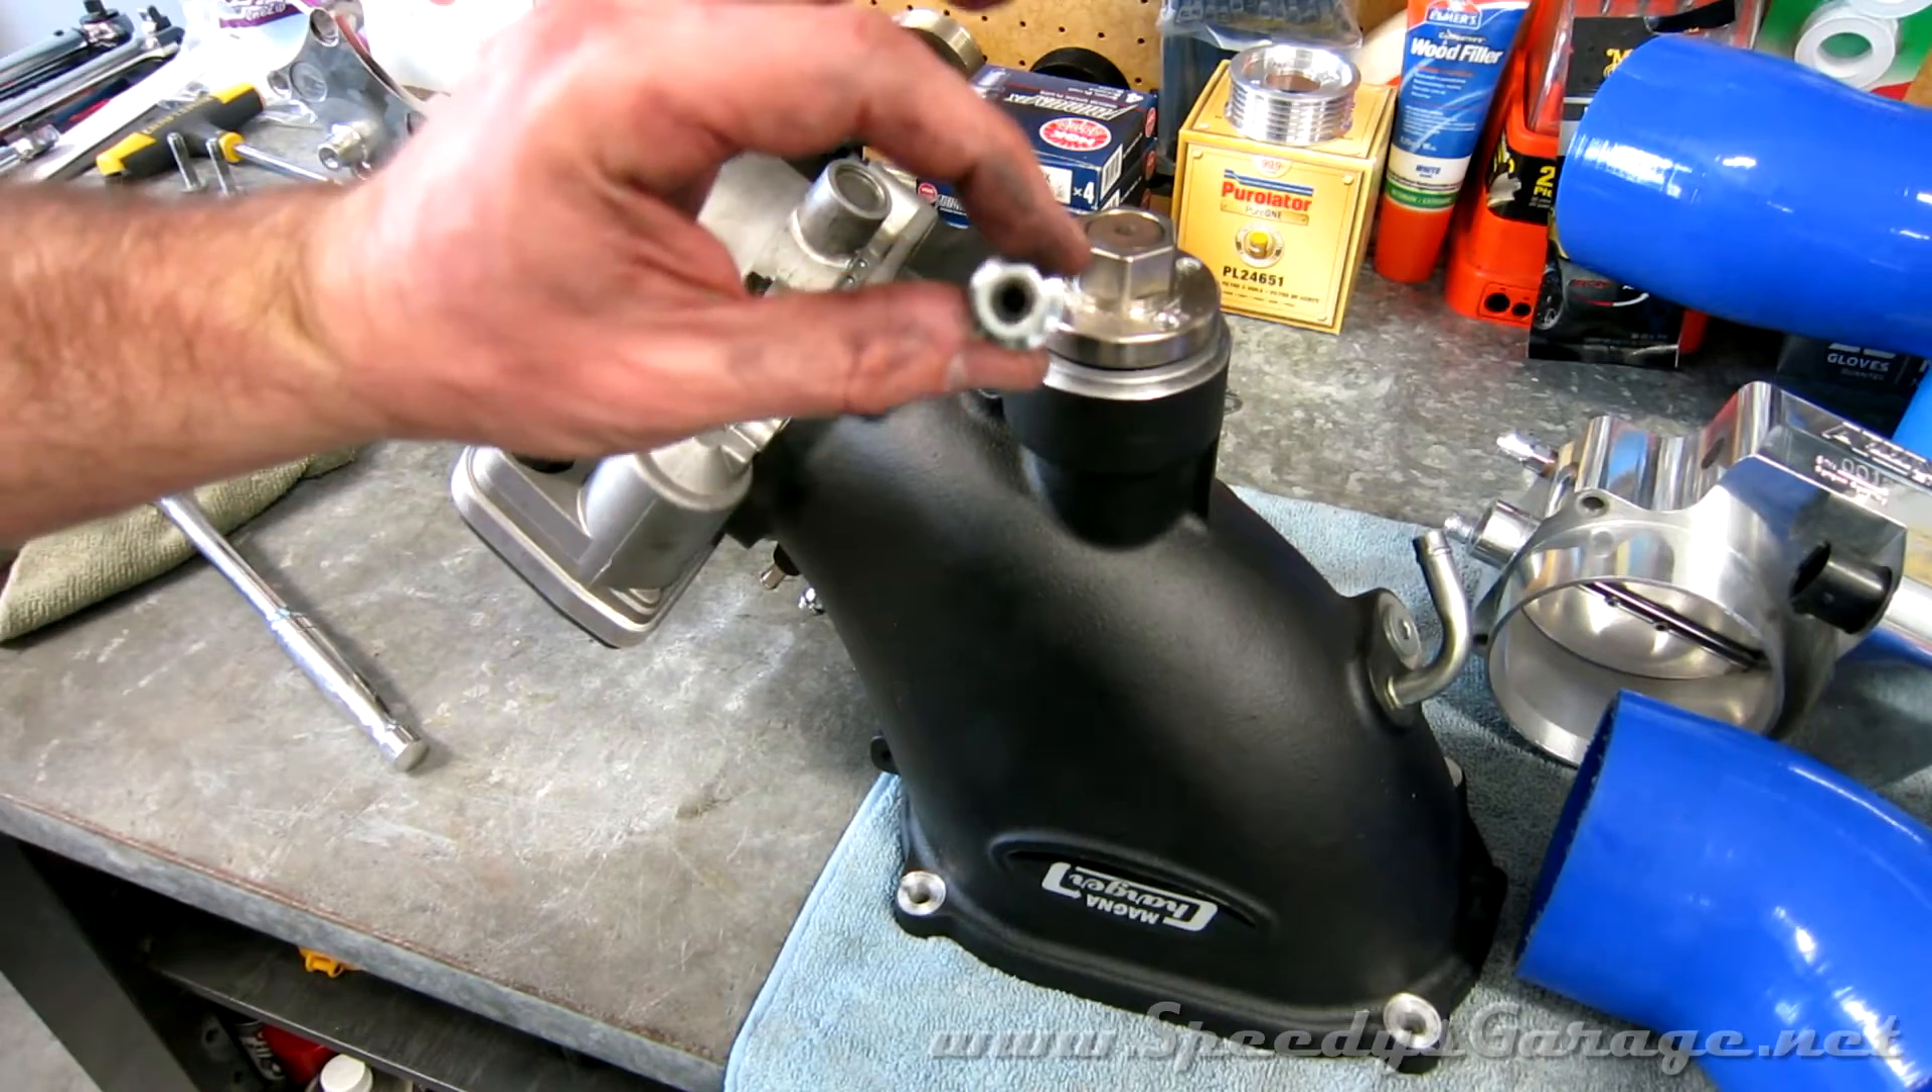I got the blower snout off and up on the work bench where I can have a look at it.